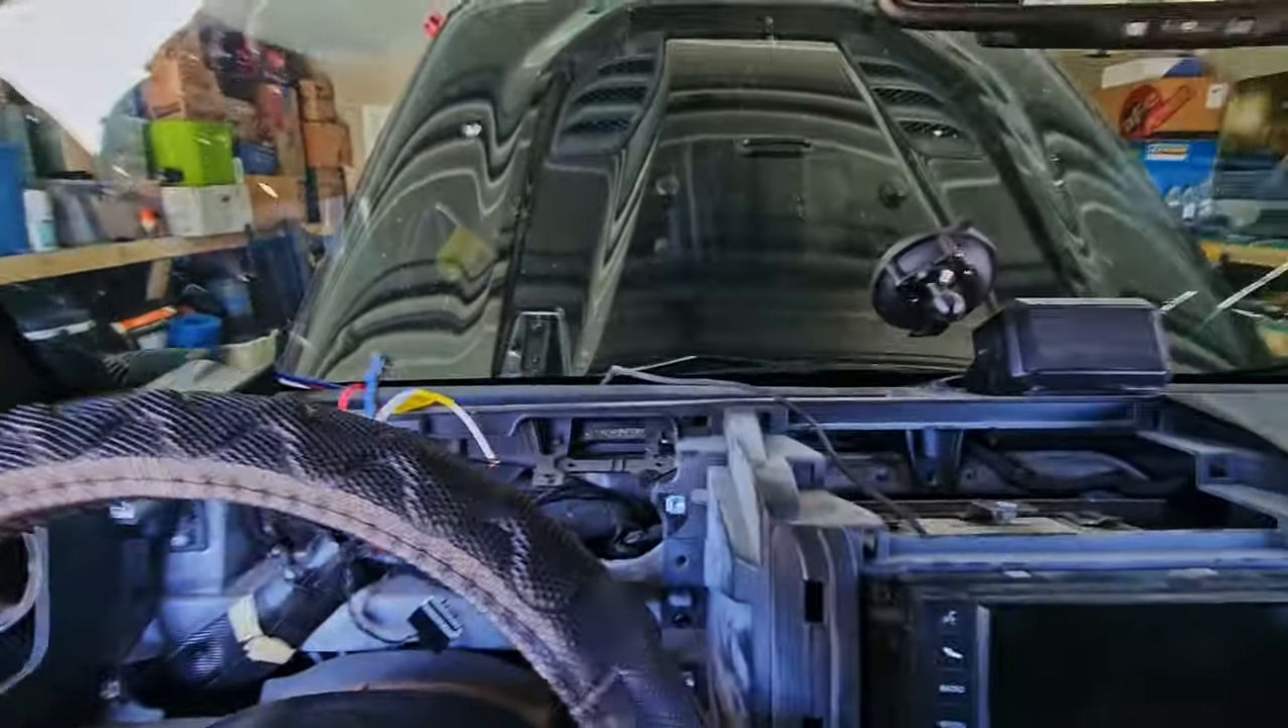So, to run the wiring for the trailer controller, I have removed pretty much my entire dash assembly.